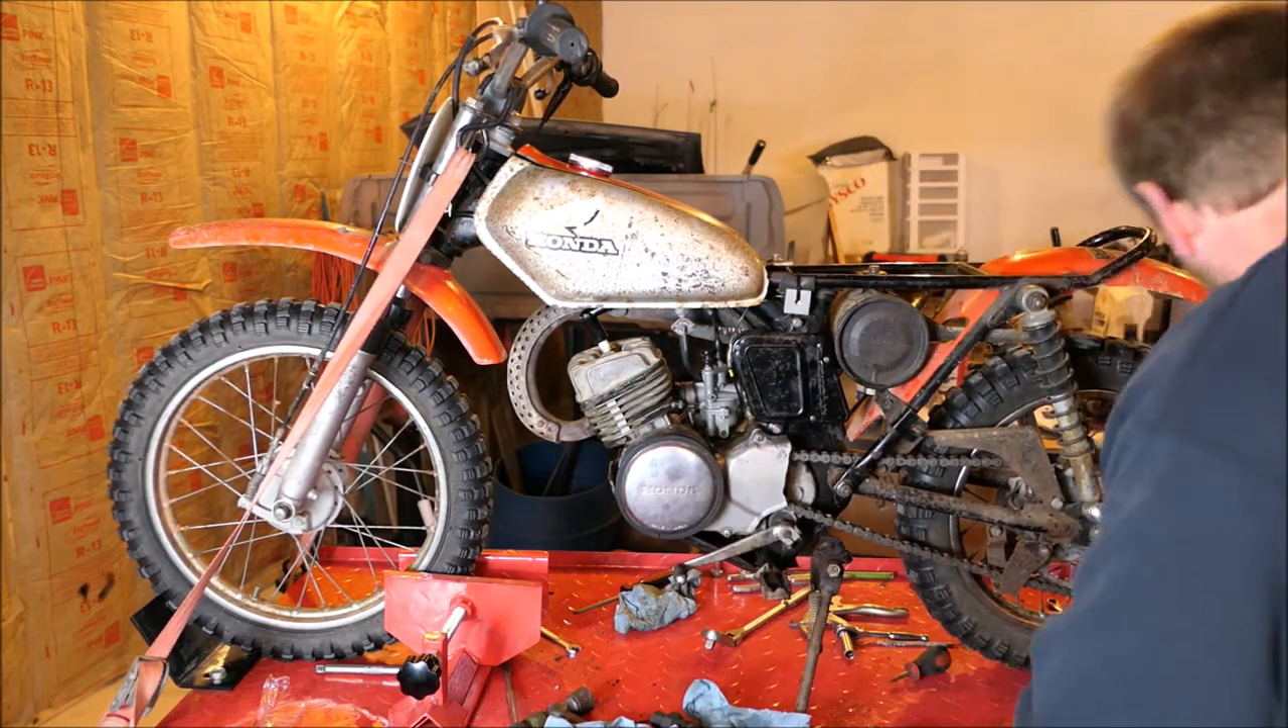Looks like all we got left is the seat and our little side plate.